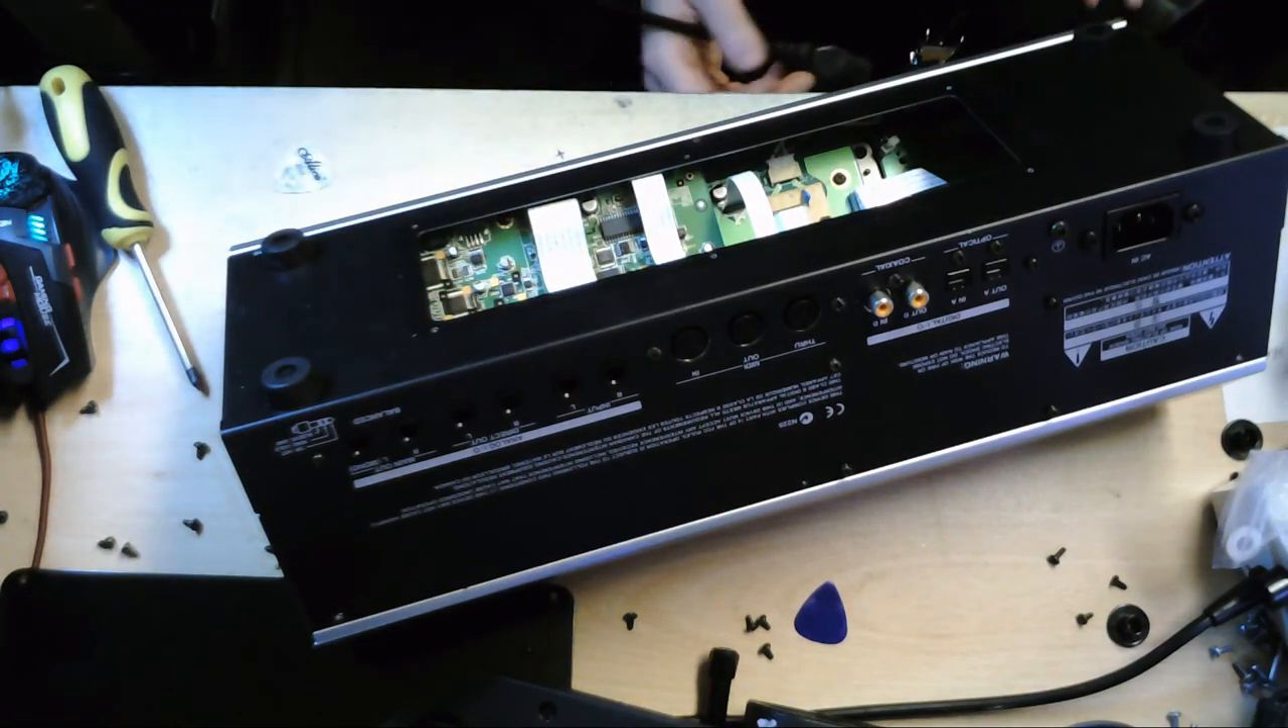Yeah, the only sort of thing to do now for us is really just to screw it all back together, put the access plate back on again, and we're sort of good to go then.